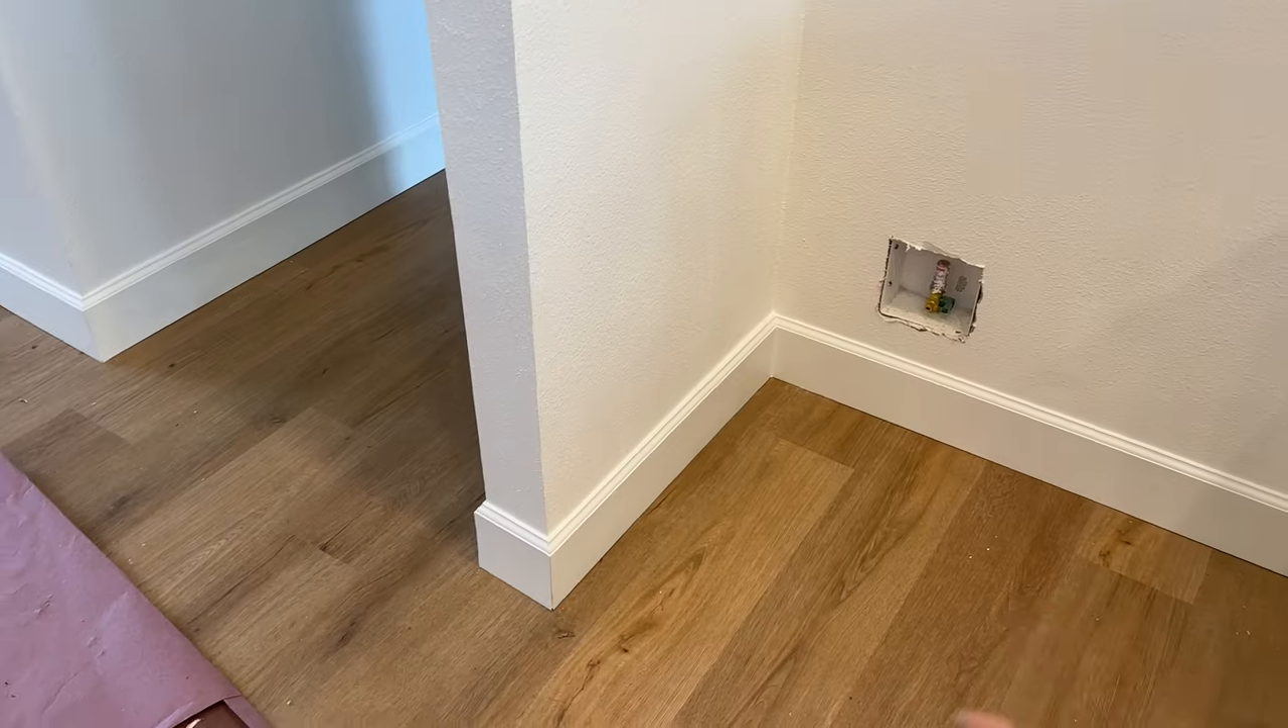El señor ahorita está pintando porque pusieron ya todos los baseboards.